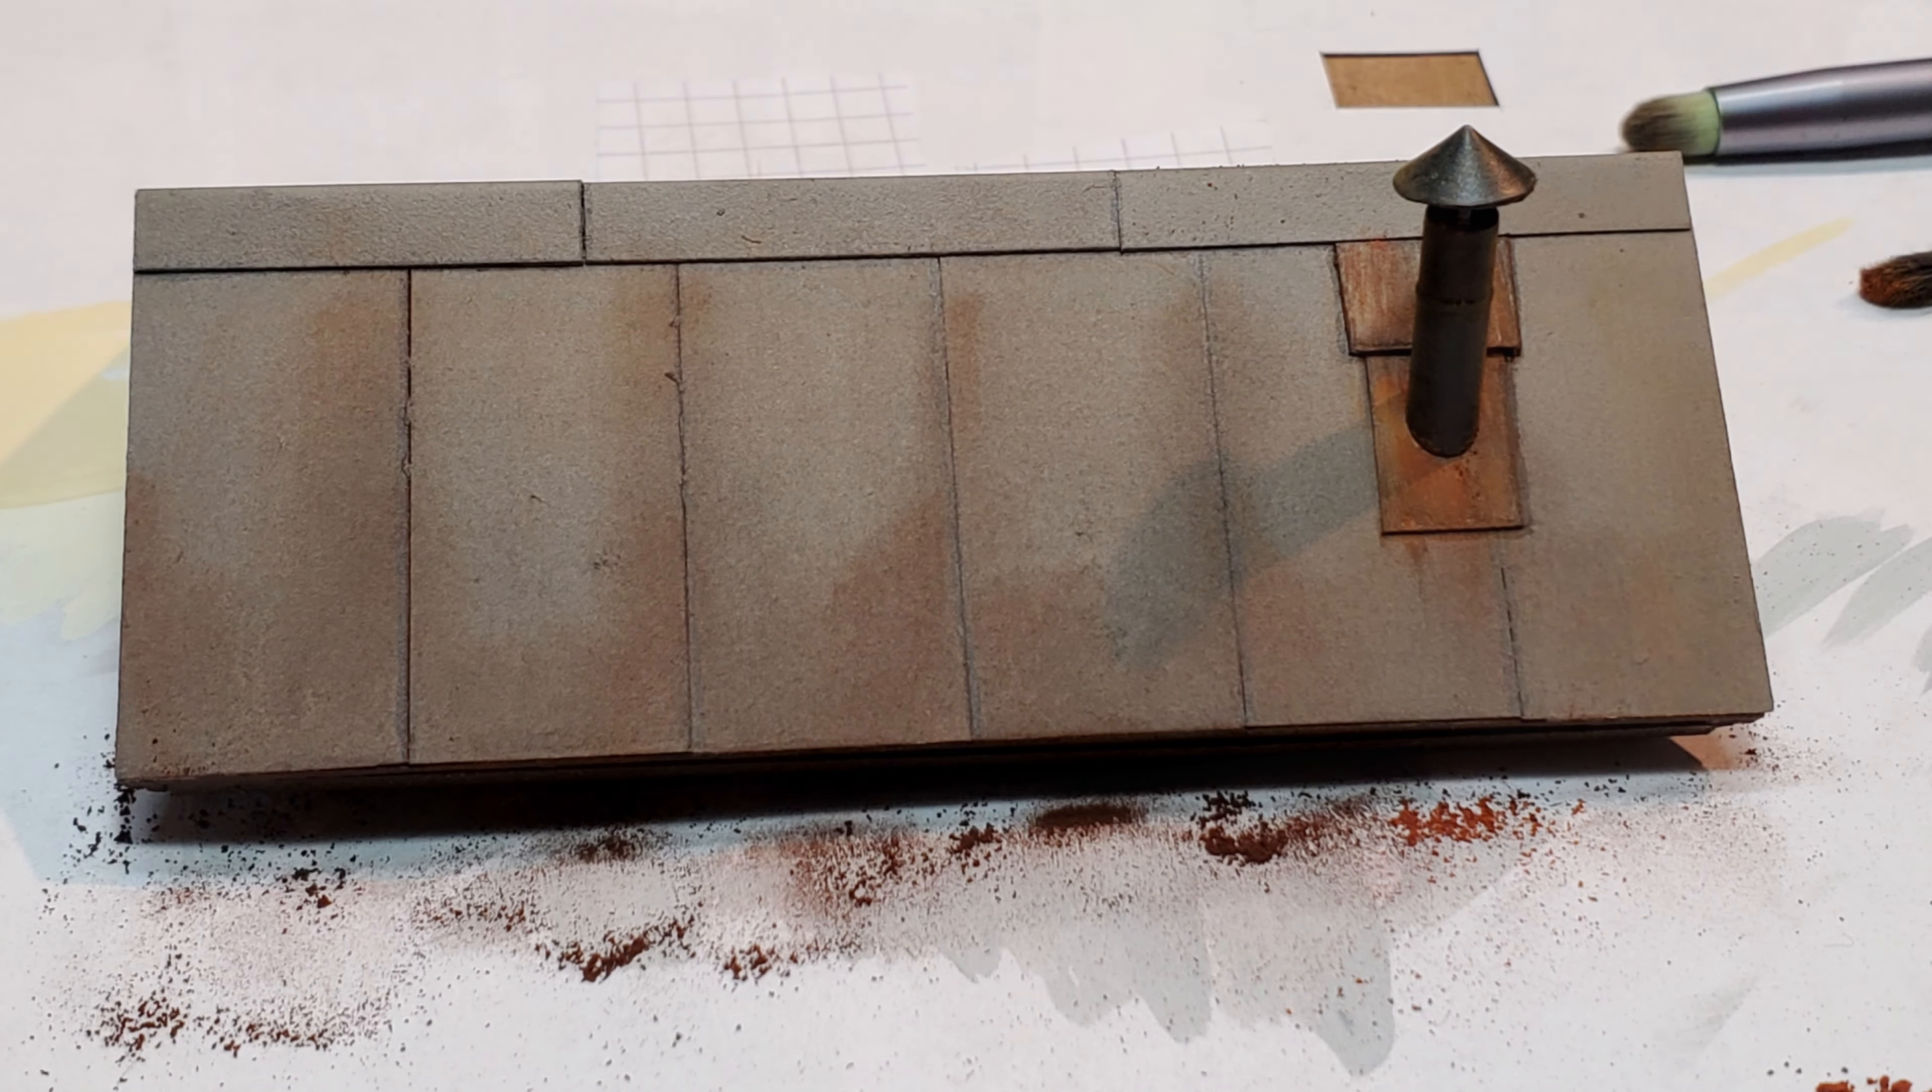Then after putting flashing on the roof, I drilled a hole through that and glued the smokestack onto the roof. I then did a little rusting around the stove pipe and the flashing.